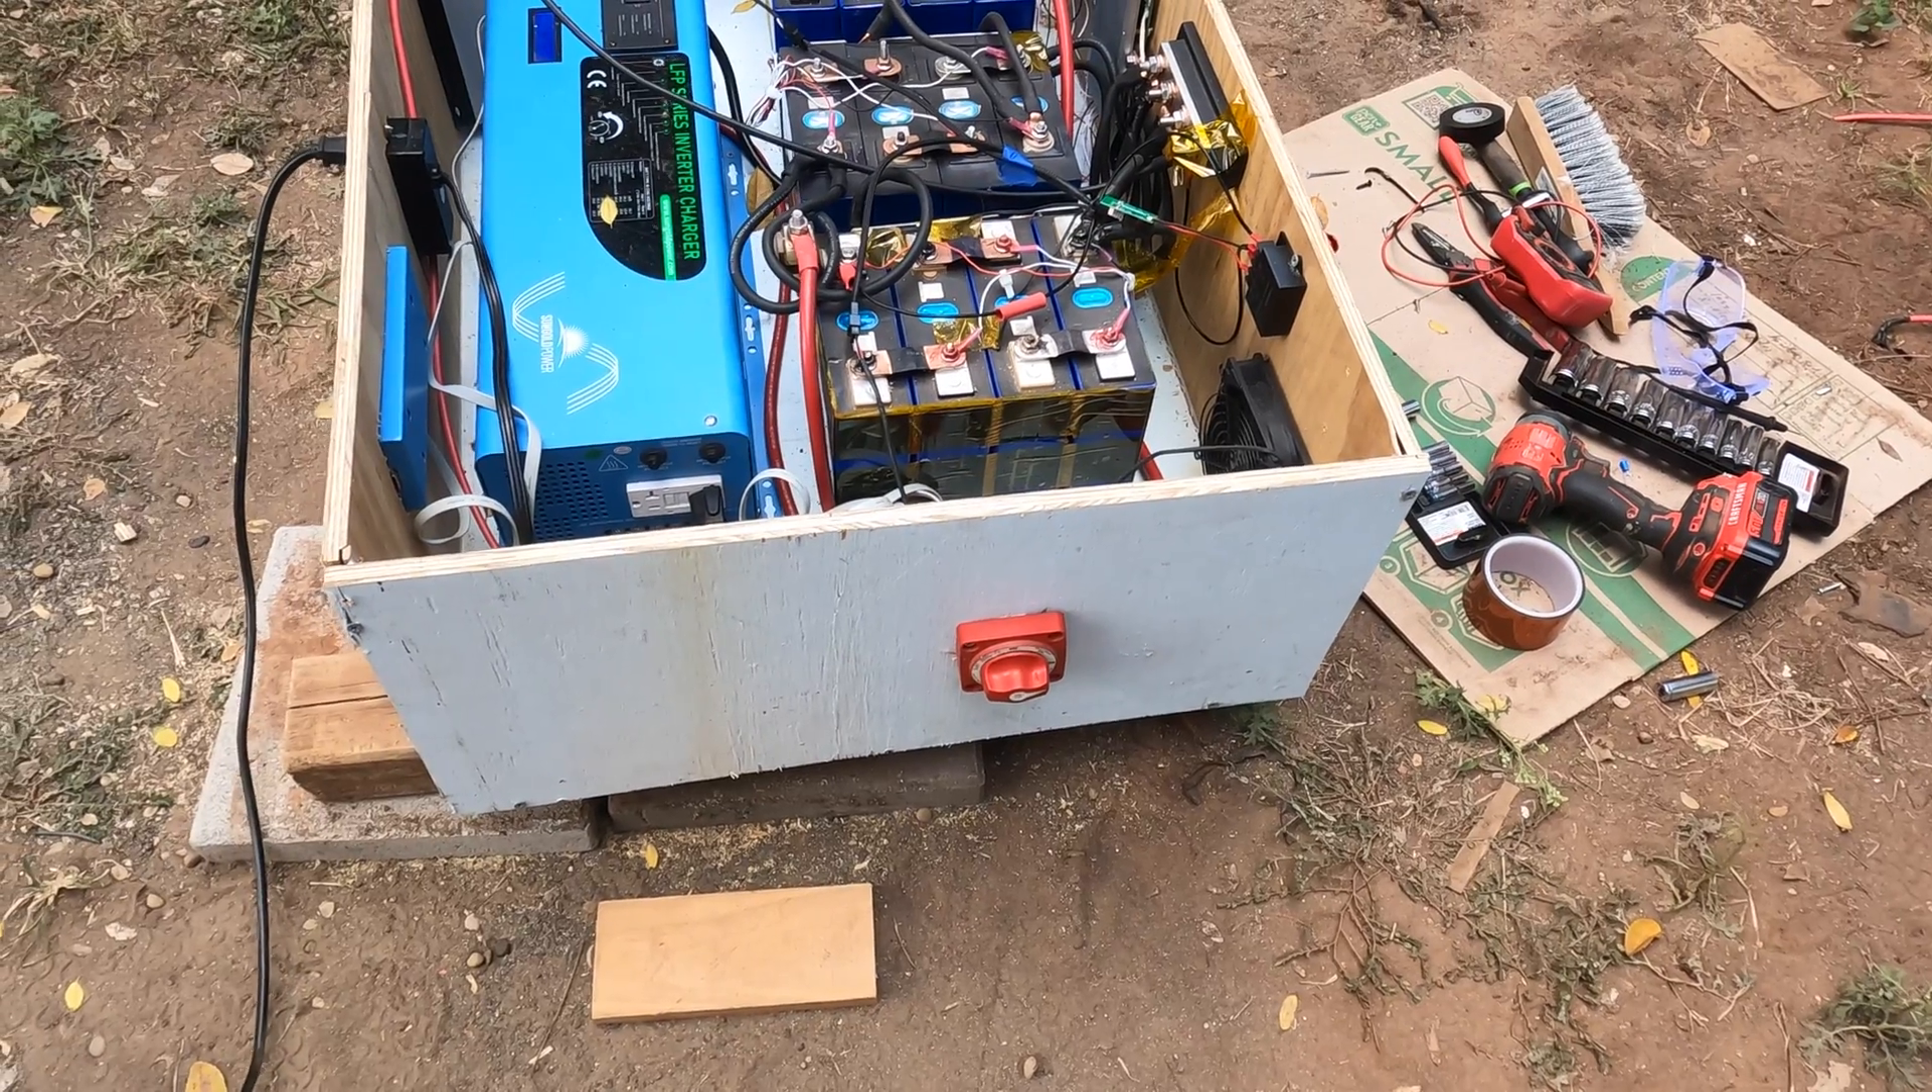Starting with the front of course the battery switch is off centered and that's just because I measured it before I put it on and it was just cut wrong. So I wish that was centered. It's not a huge deal.